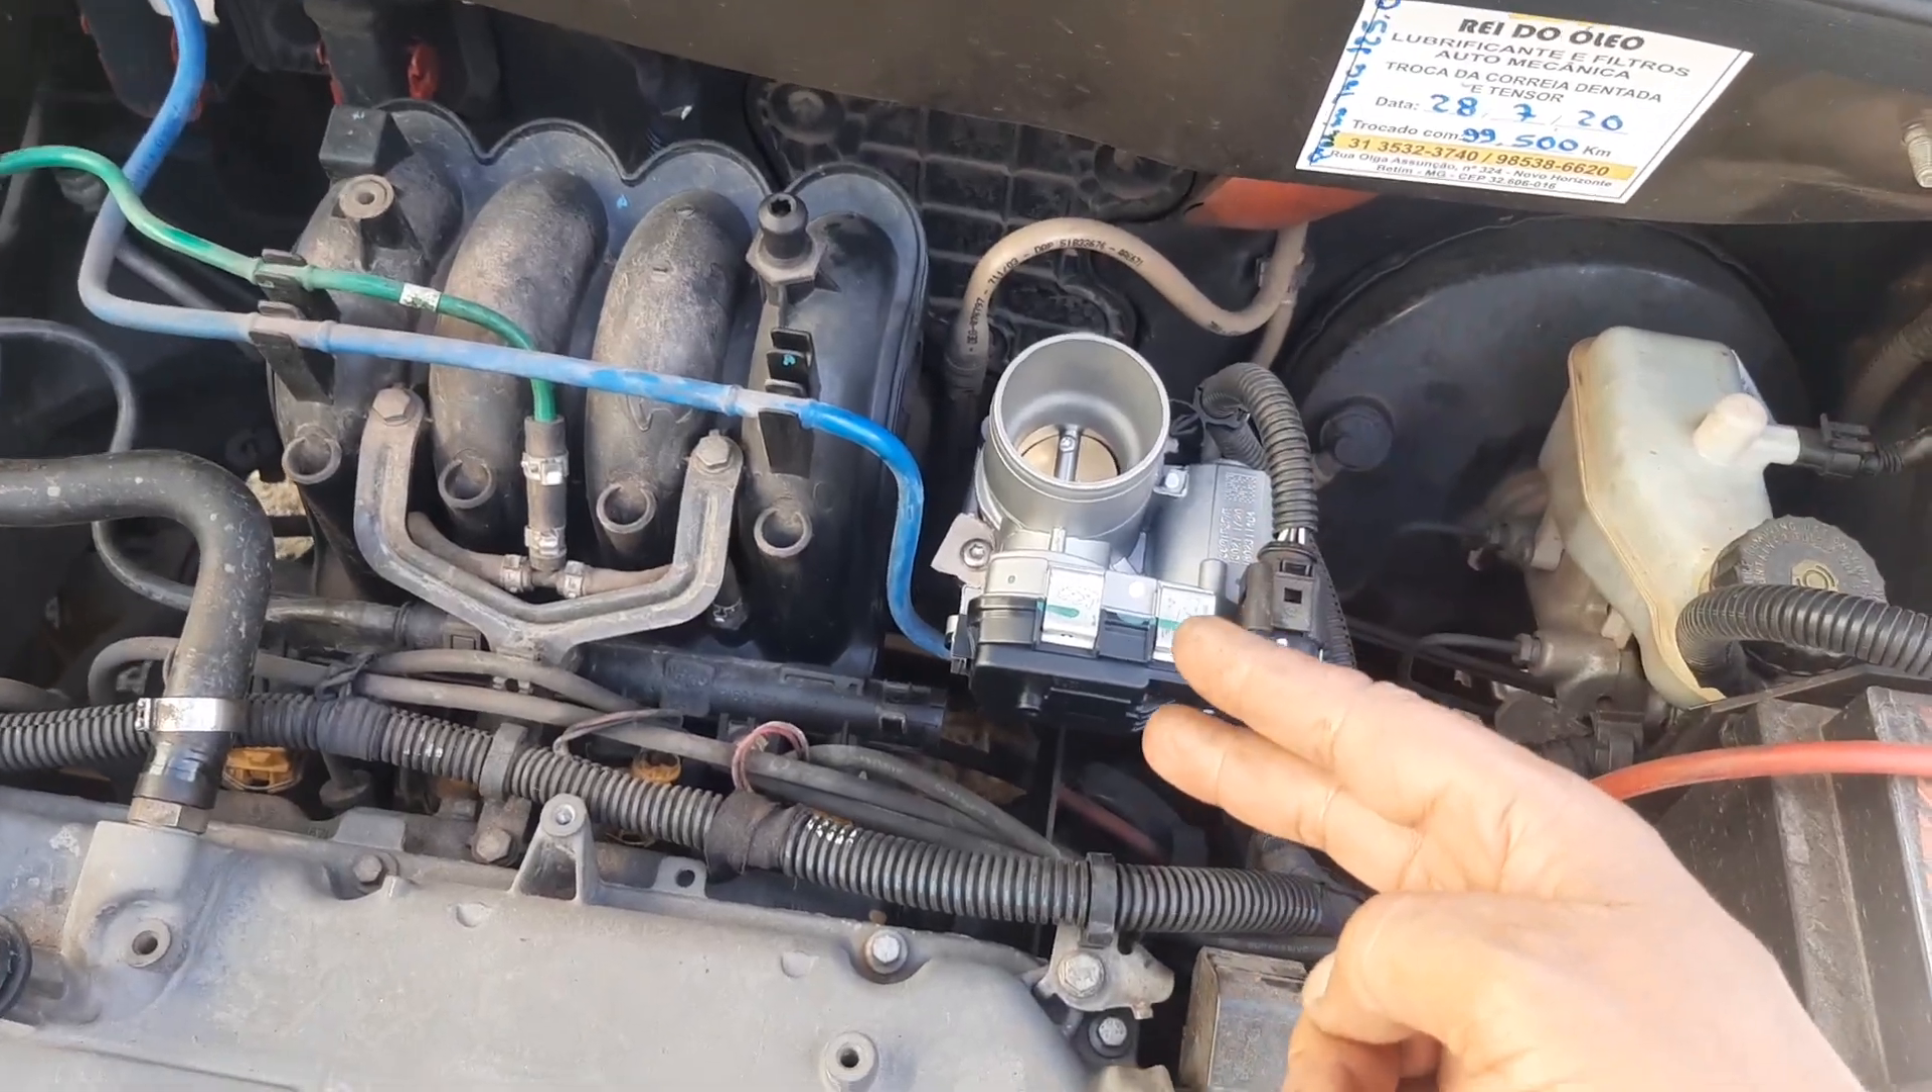Peça nova já montada, tá ali.